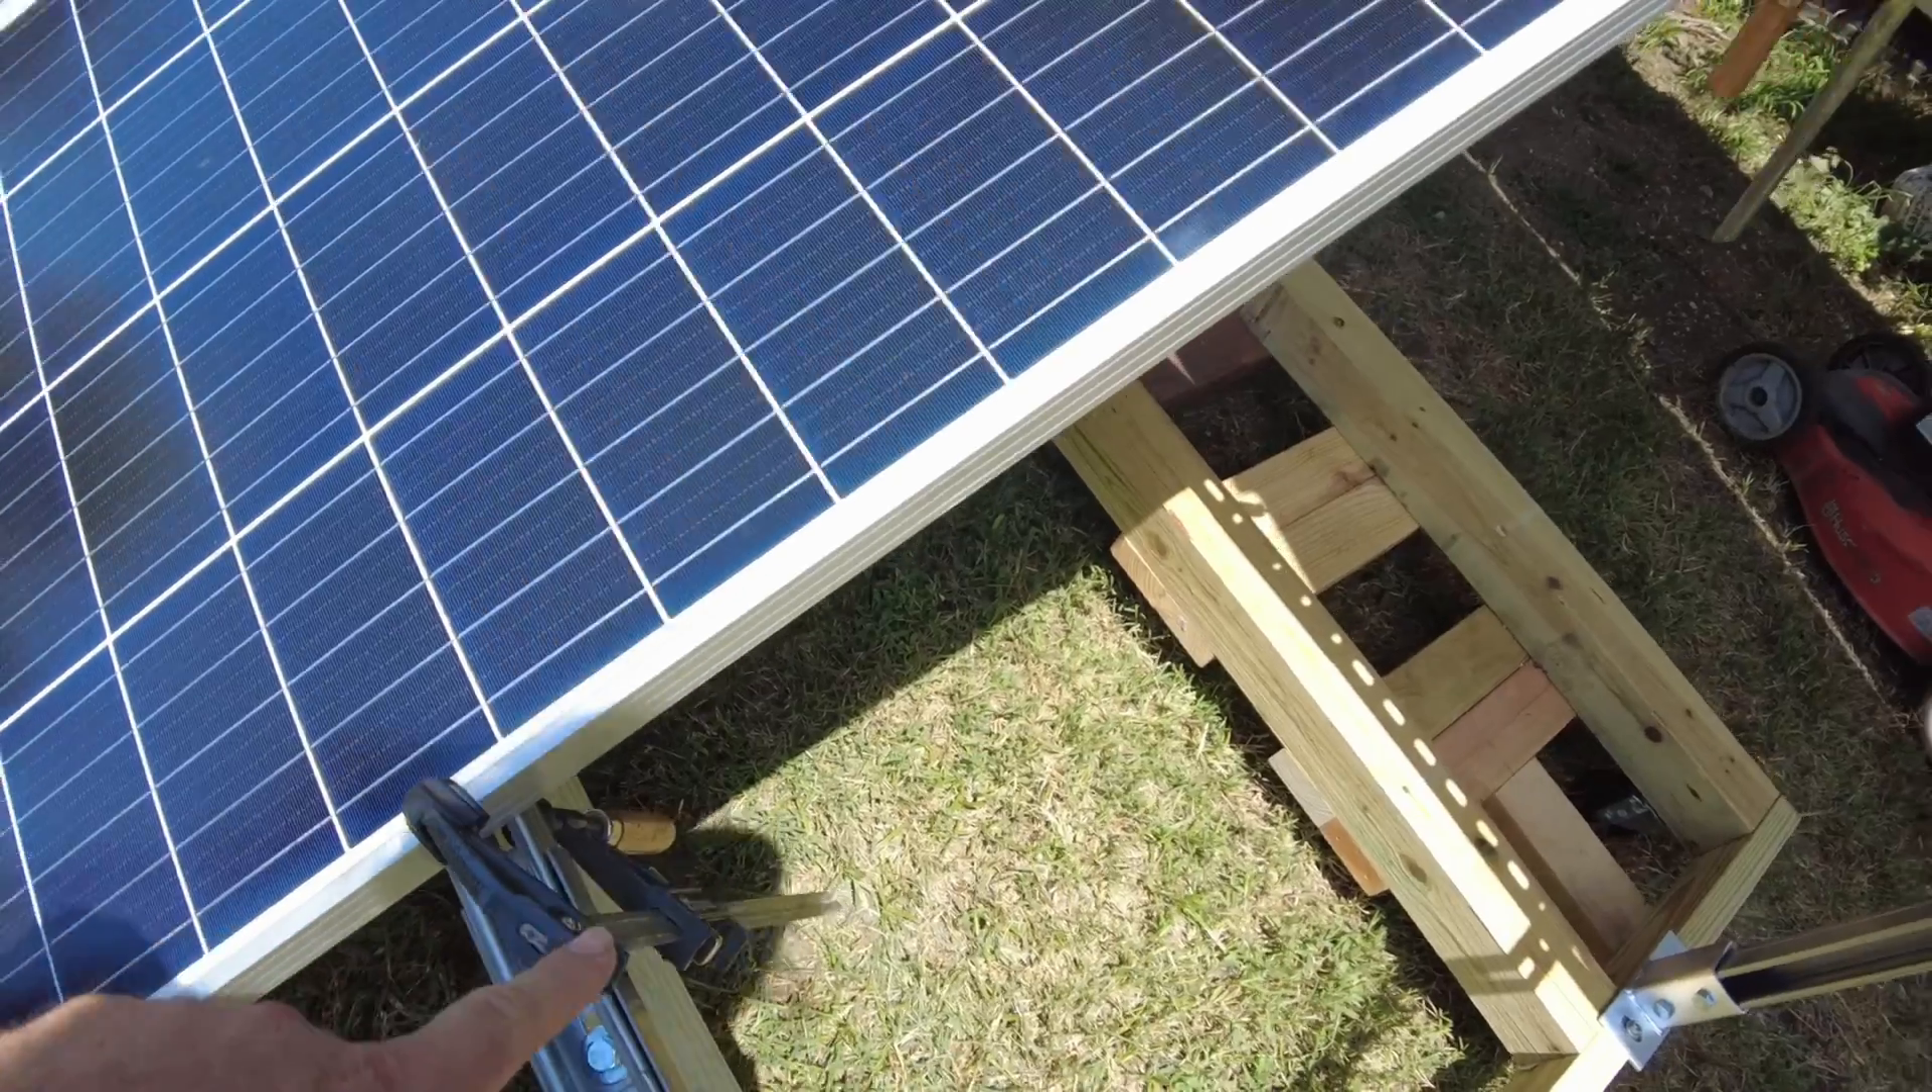I have this one just temporarily clamped in place as you can see i've got these little clamps just holding the edge.